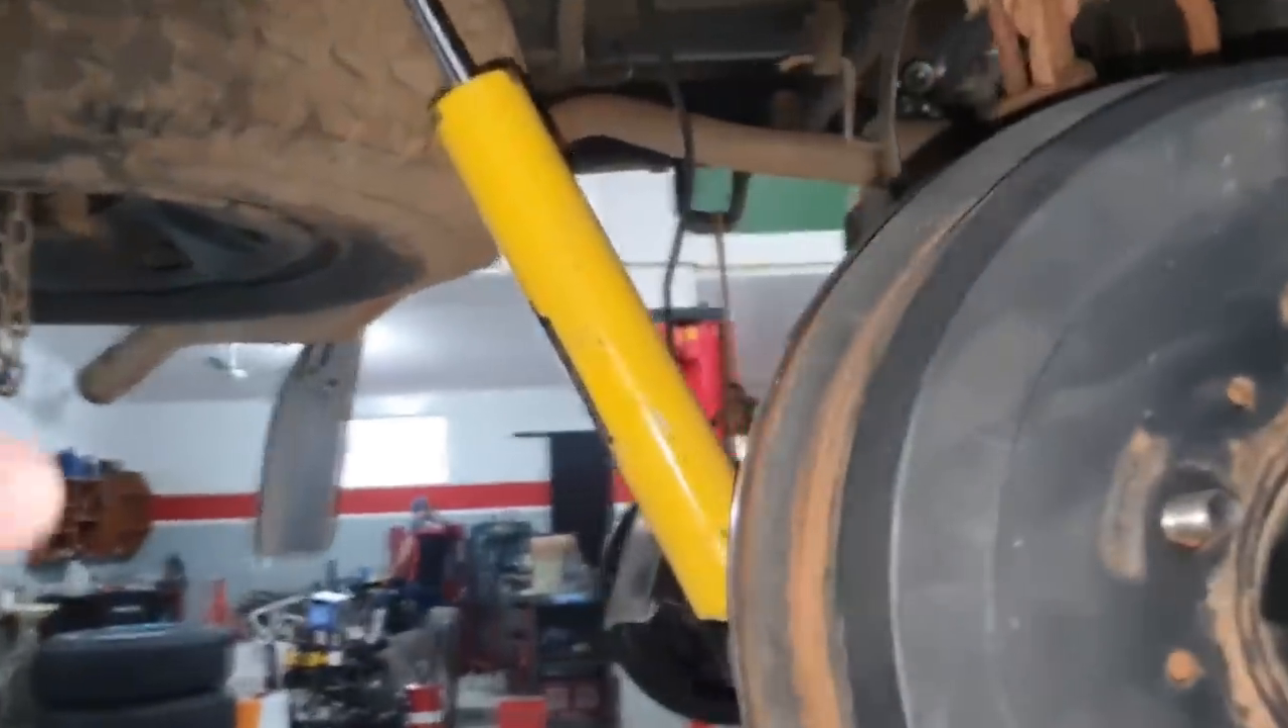O amortecedor Offshocks está aqui instalado.